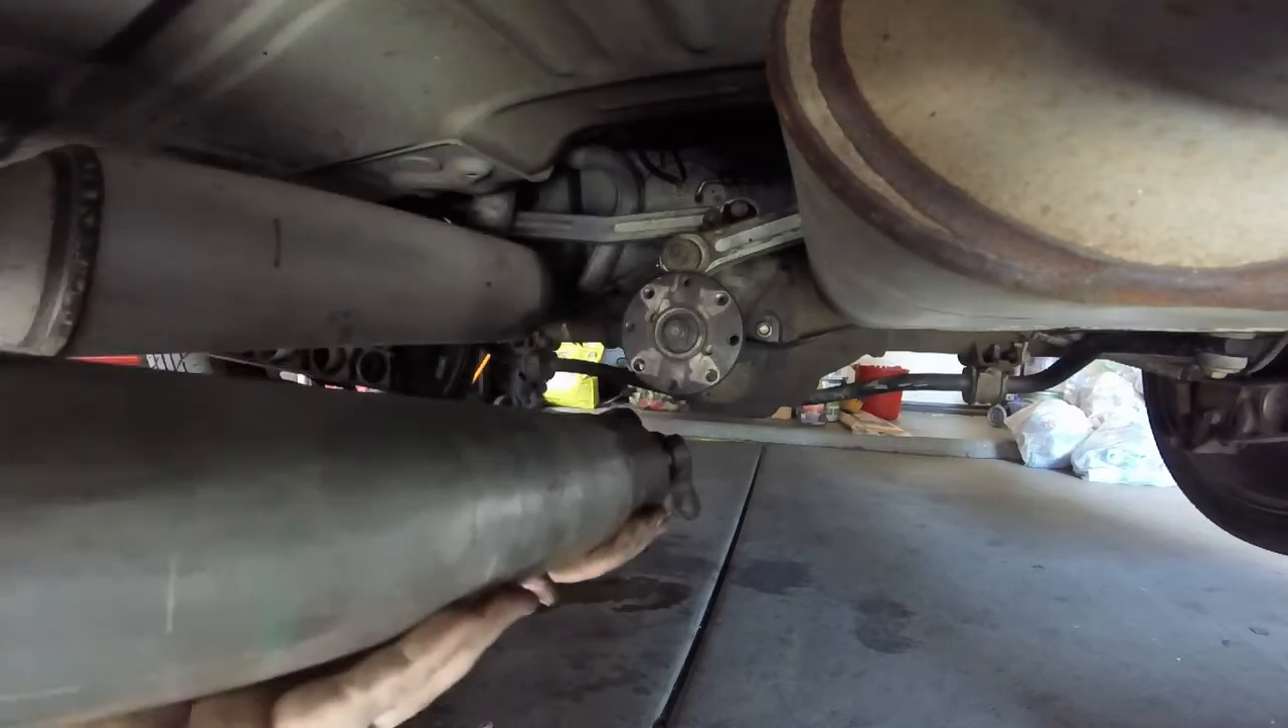Yeah, so now the shaft is disconnected.